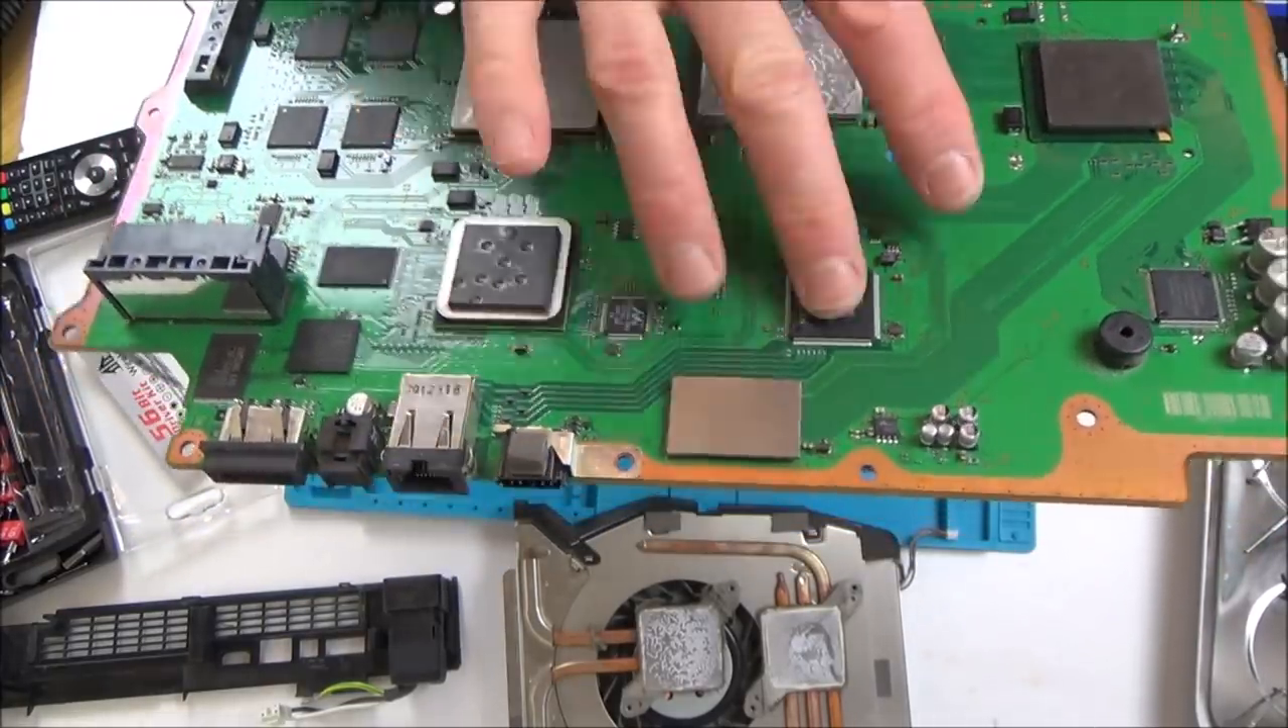Okay so we've got the board out now so we can look at it in closer detail.